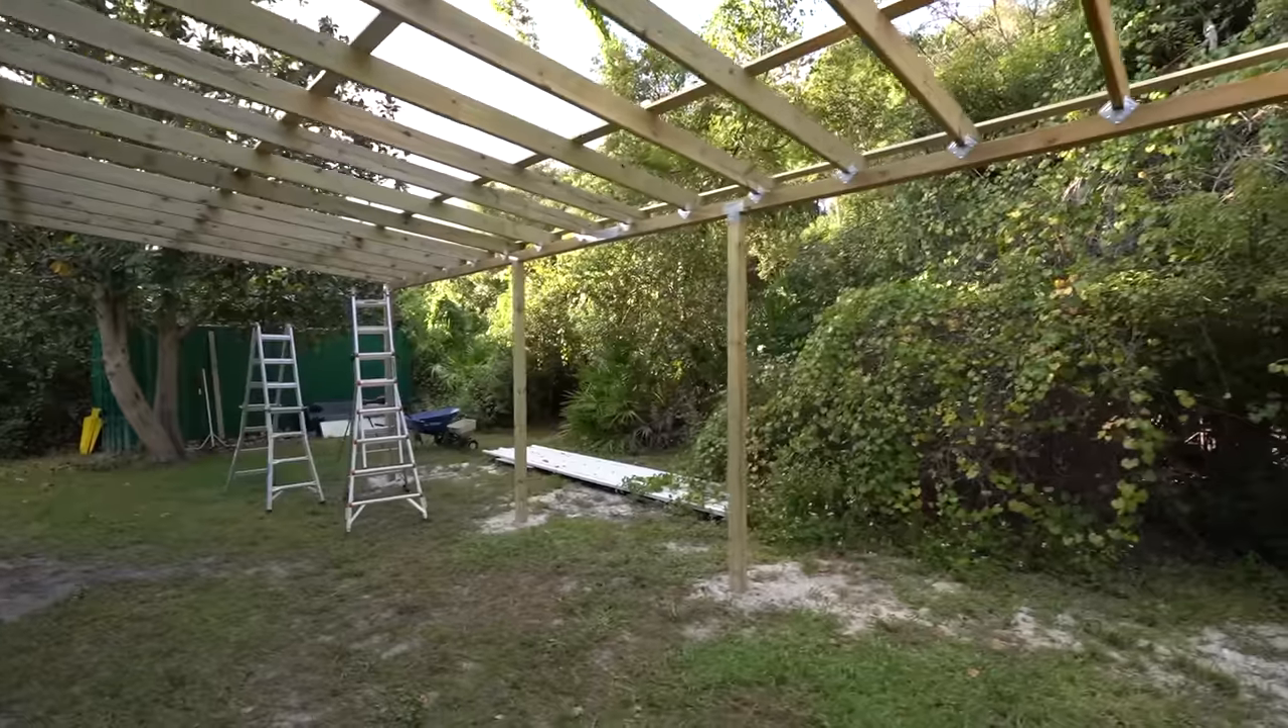But, framework is done!